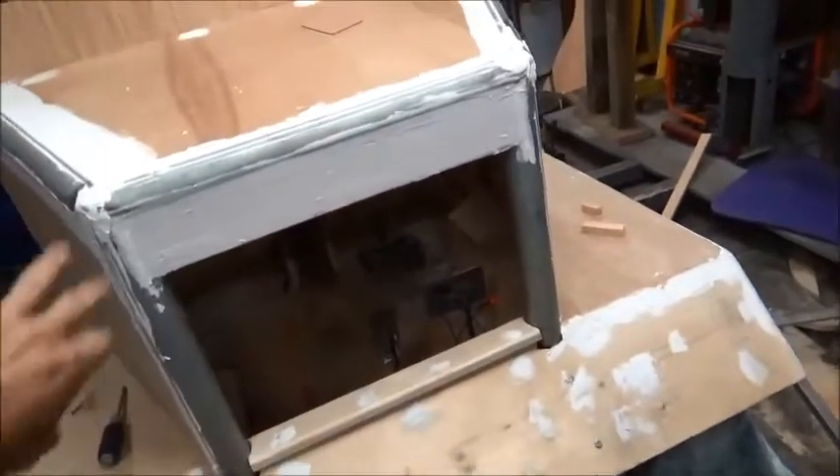I framed up all around where the radiator is going to be, or the grill is going to be.